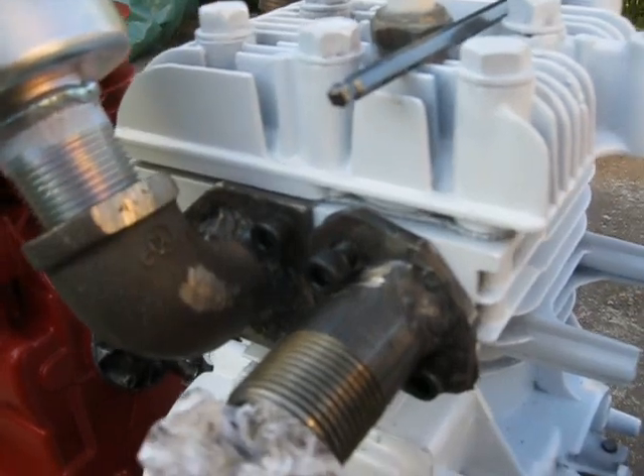And then on the number 4 cylinder here the engine block was completely stripped out so I had to make a flange there to bolt the elbow to the engine block.